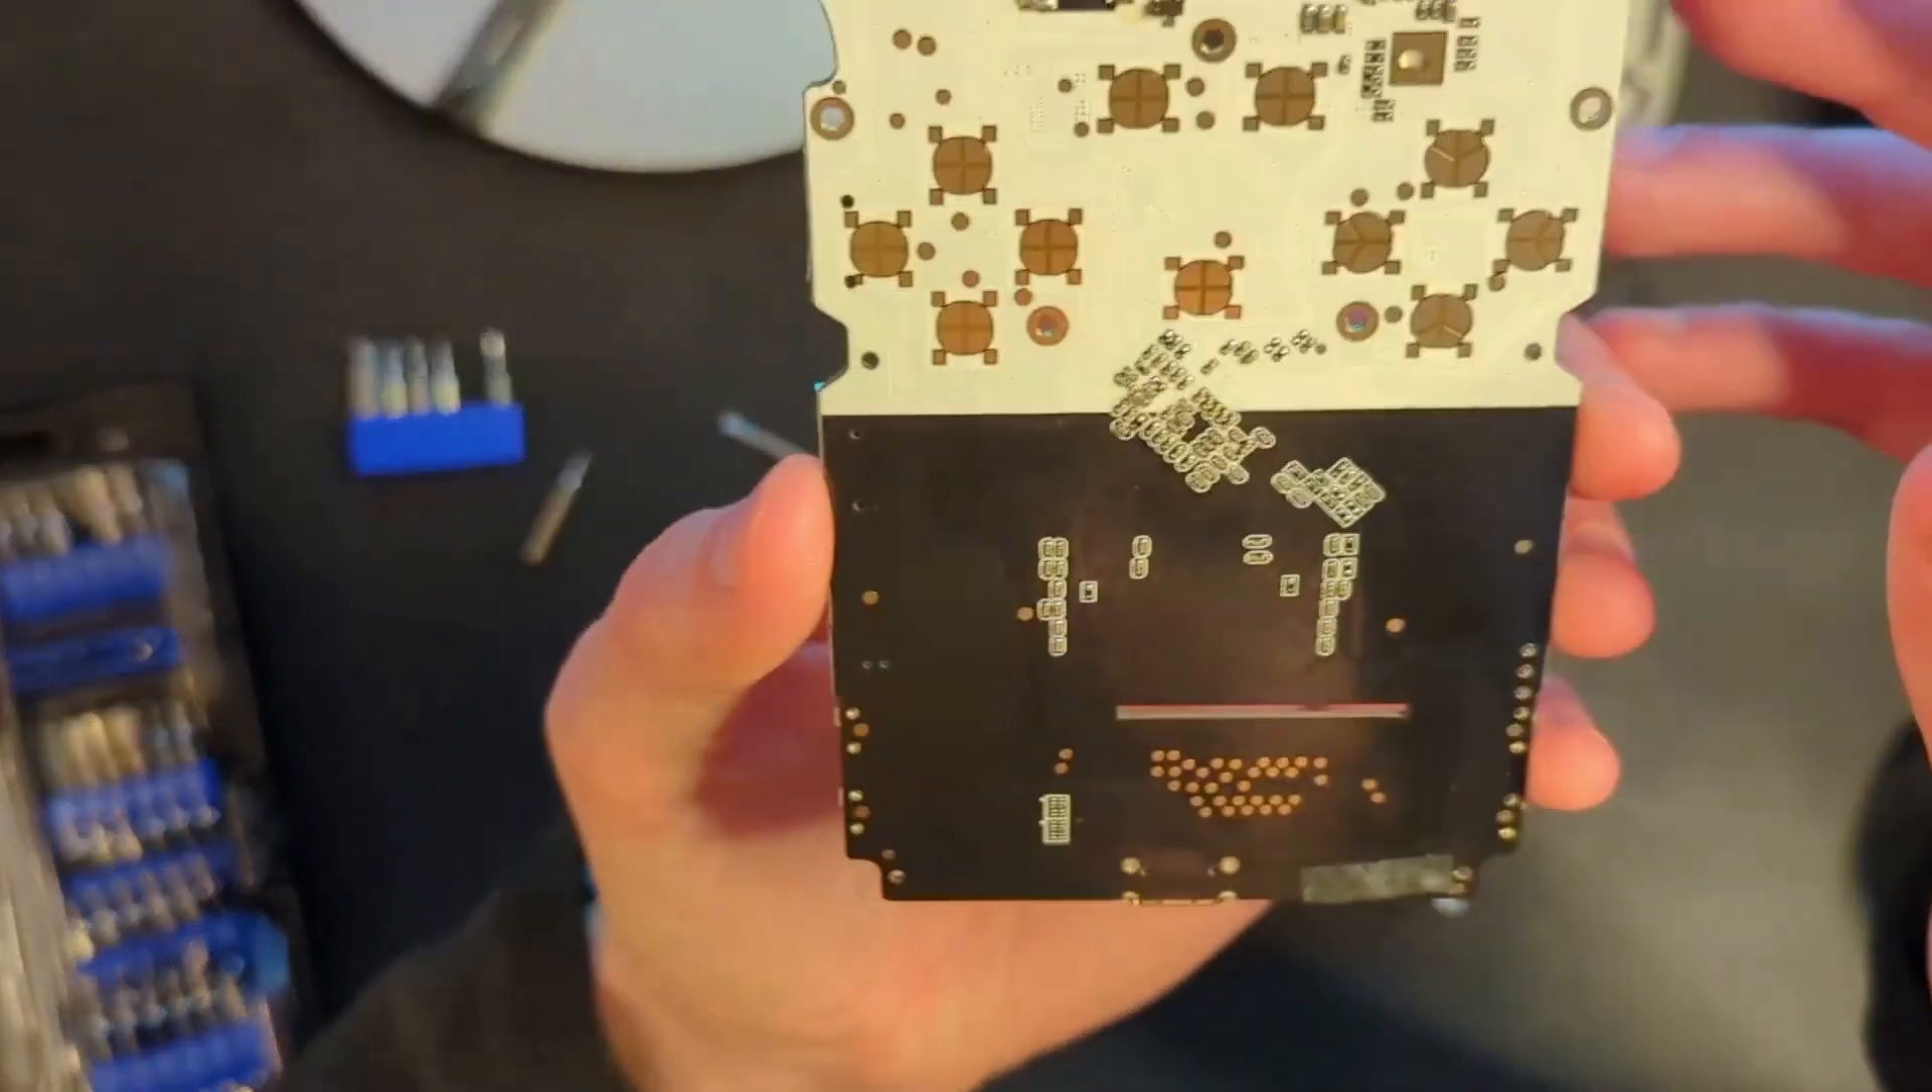And the board is now totally free.